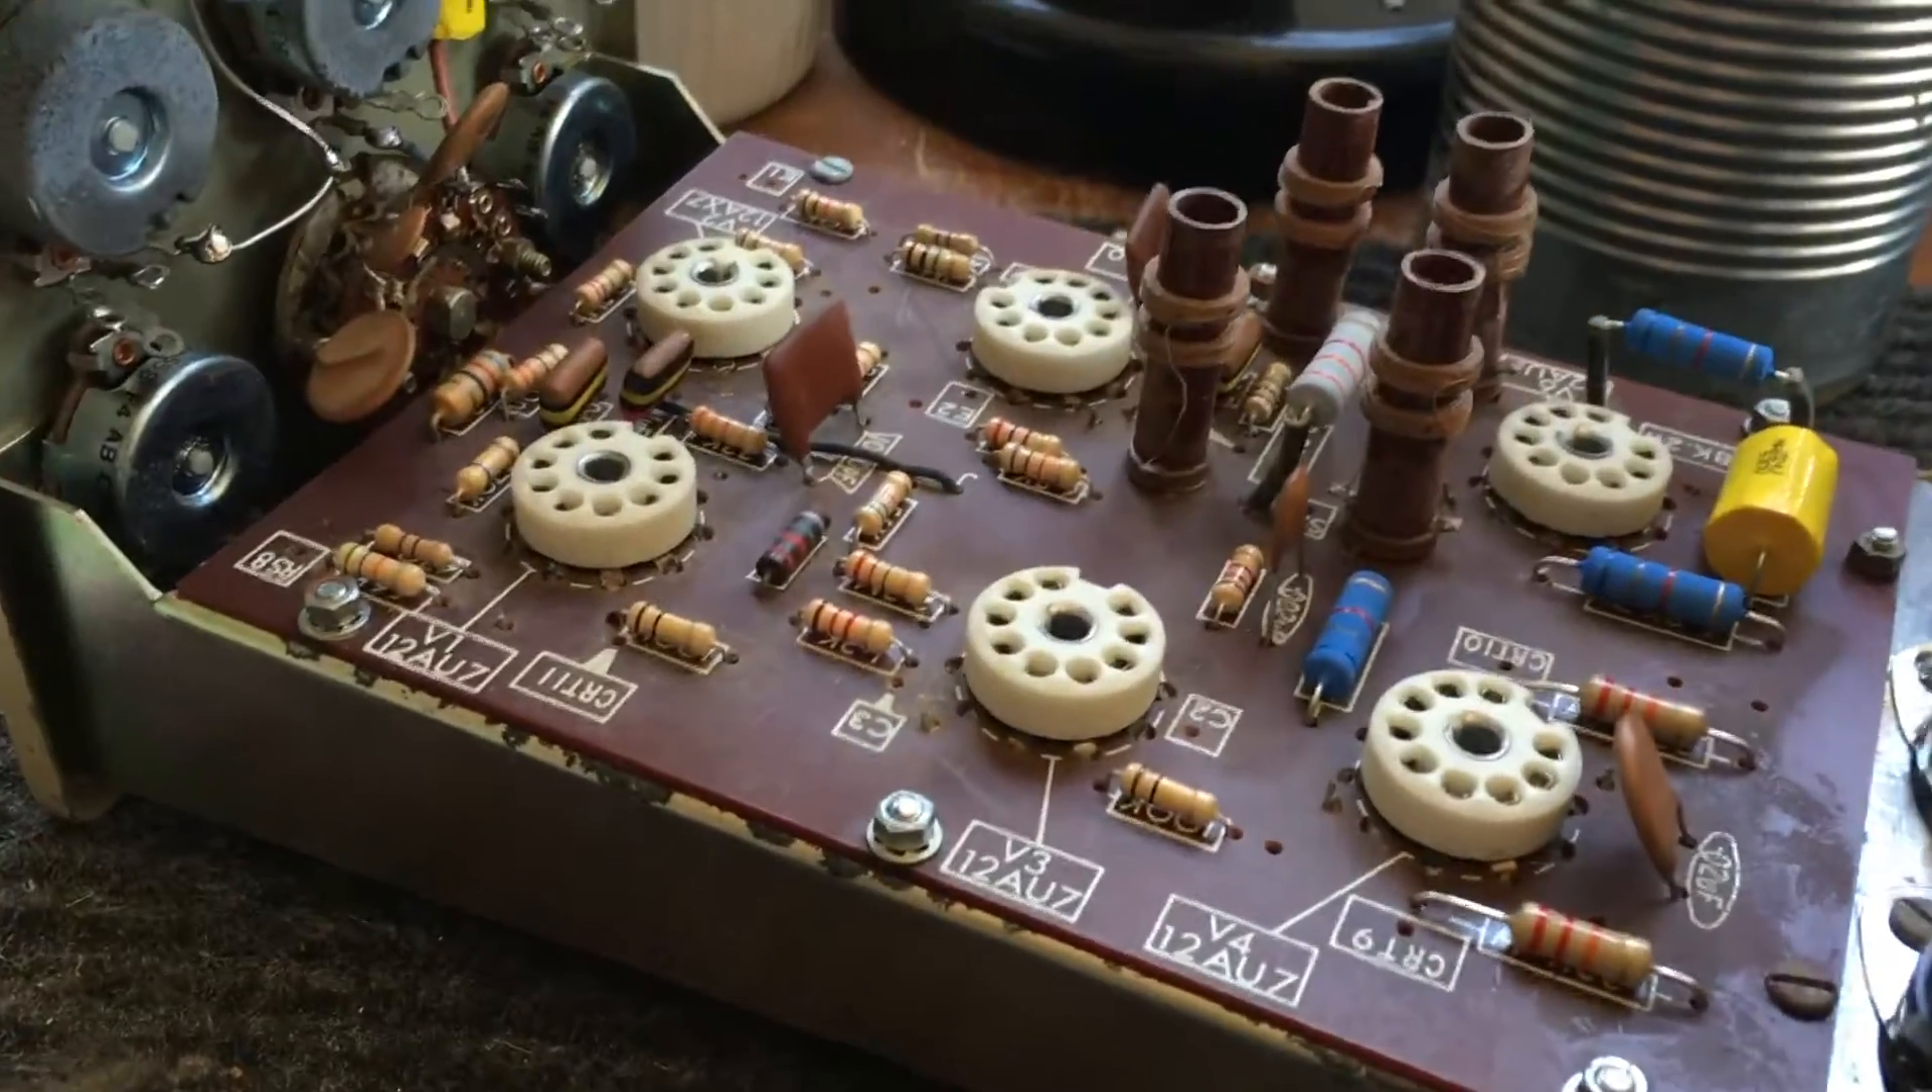There you go, circuit board in.